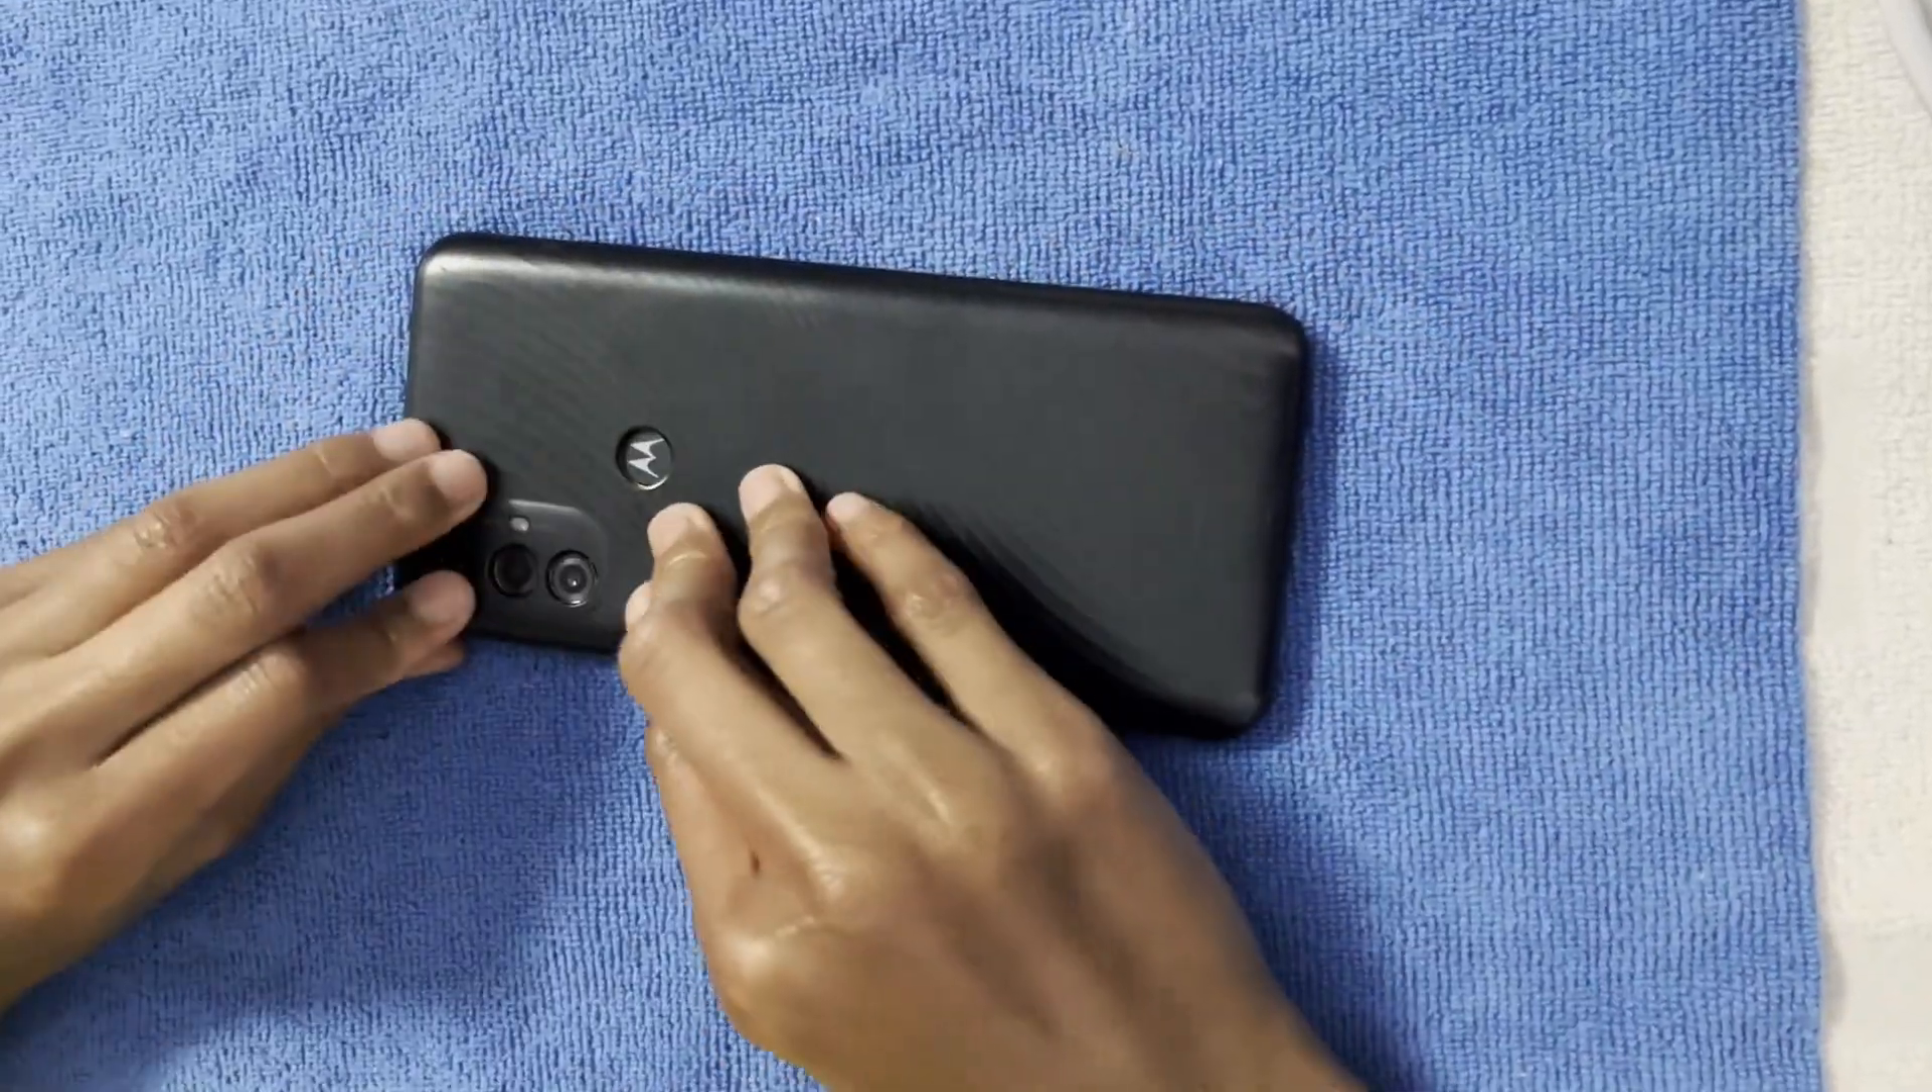The phone is all back together.